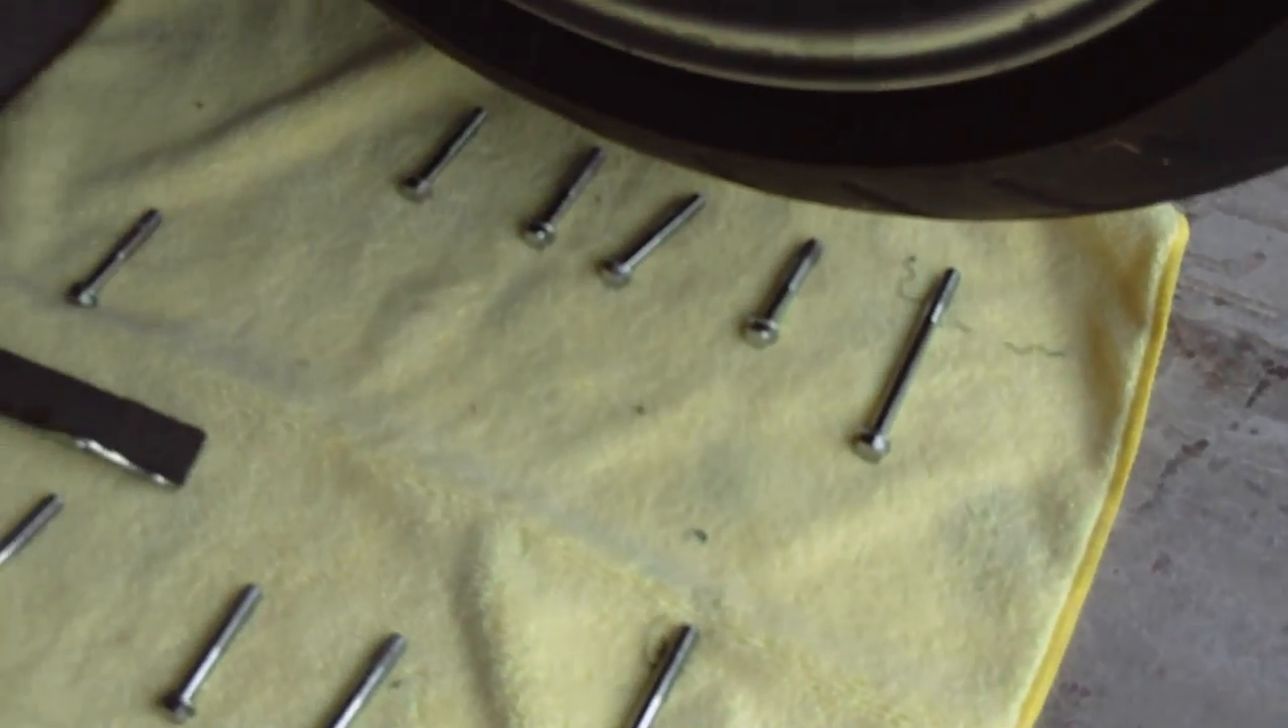You can see all the bolts are off. And as you can also see, I have them arranged in order.